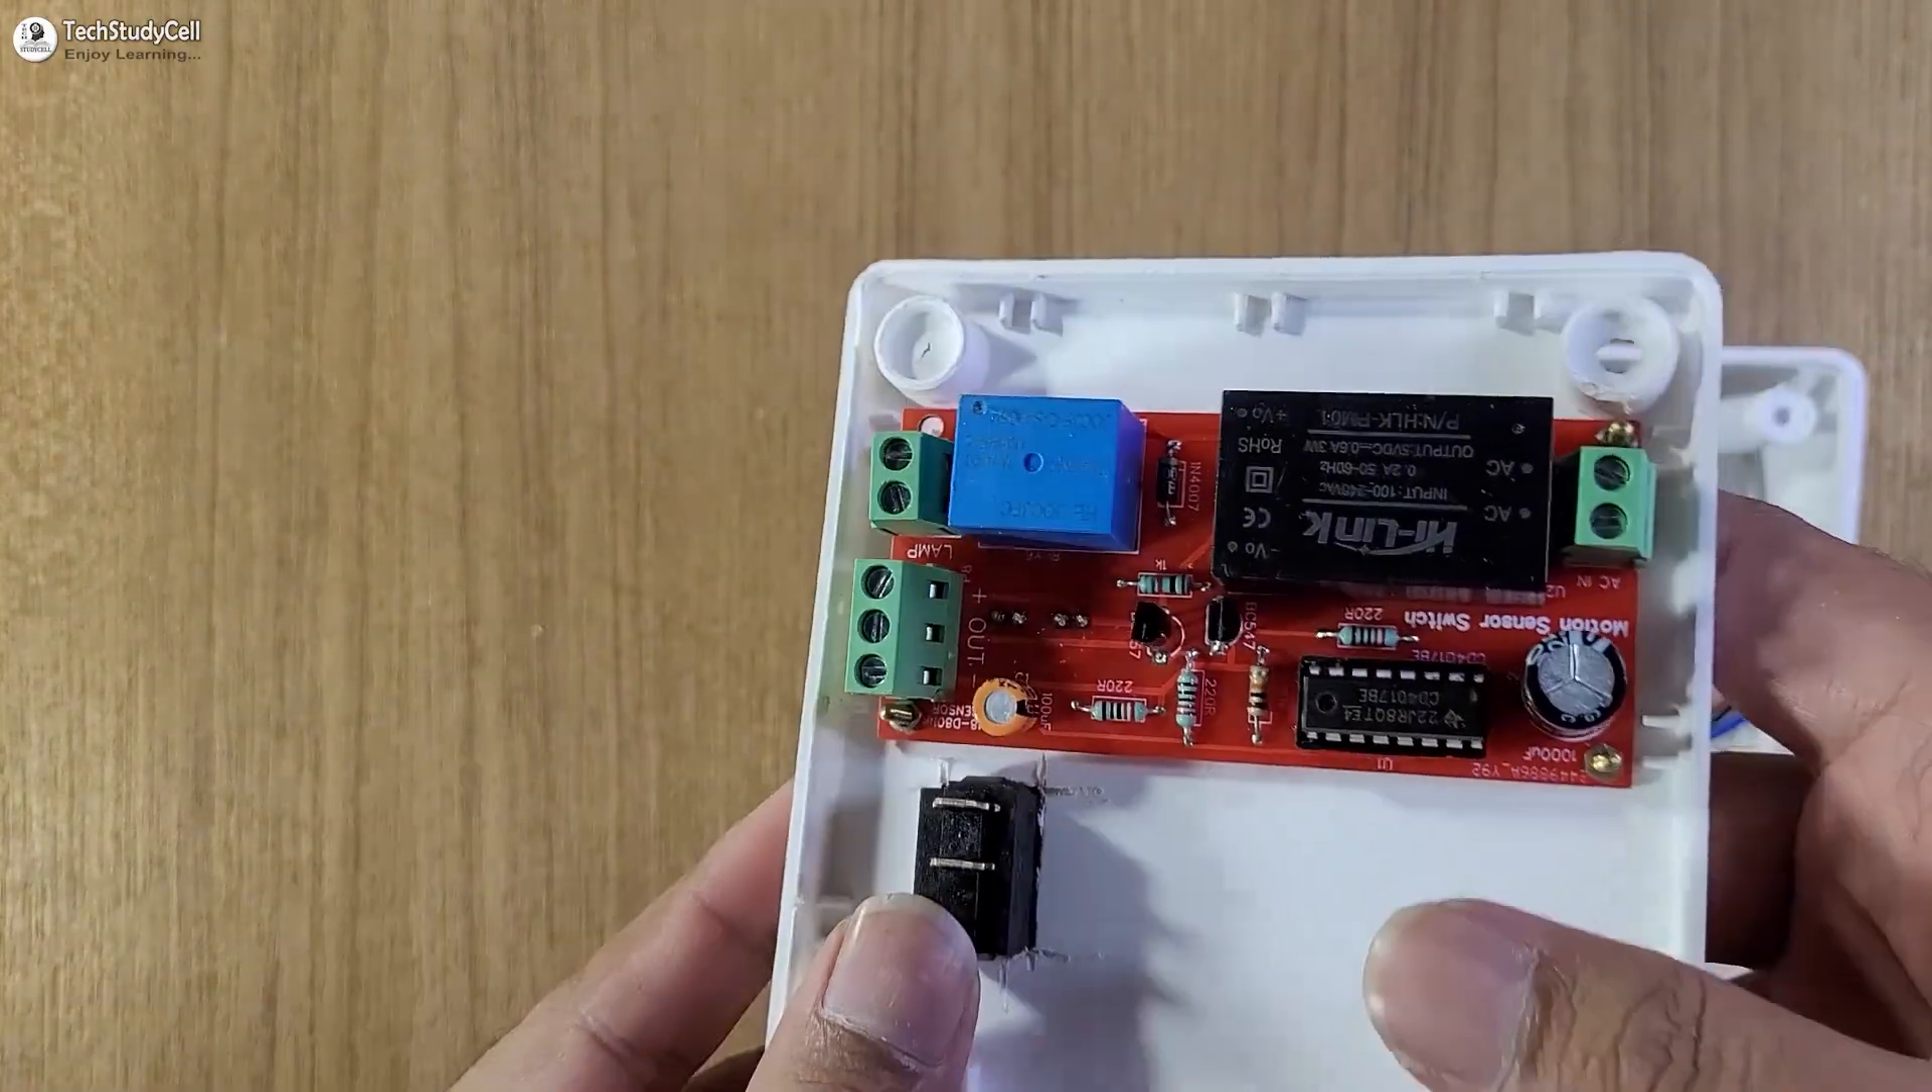So here you can see I have placed the PCB inside this box.